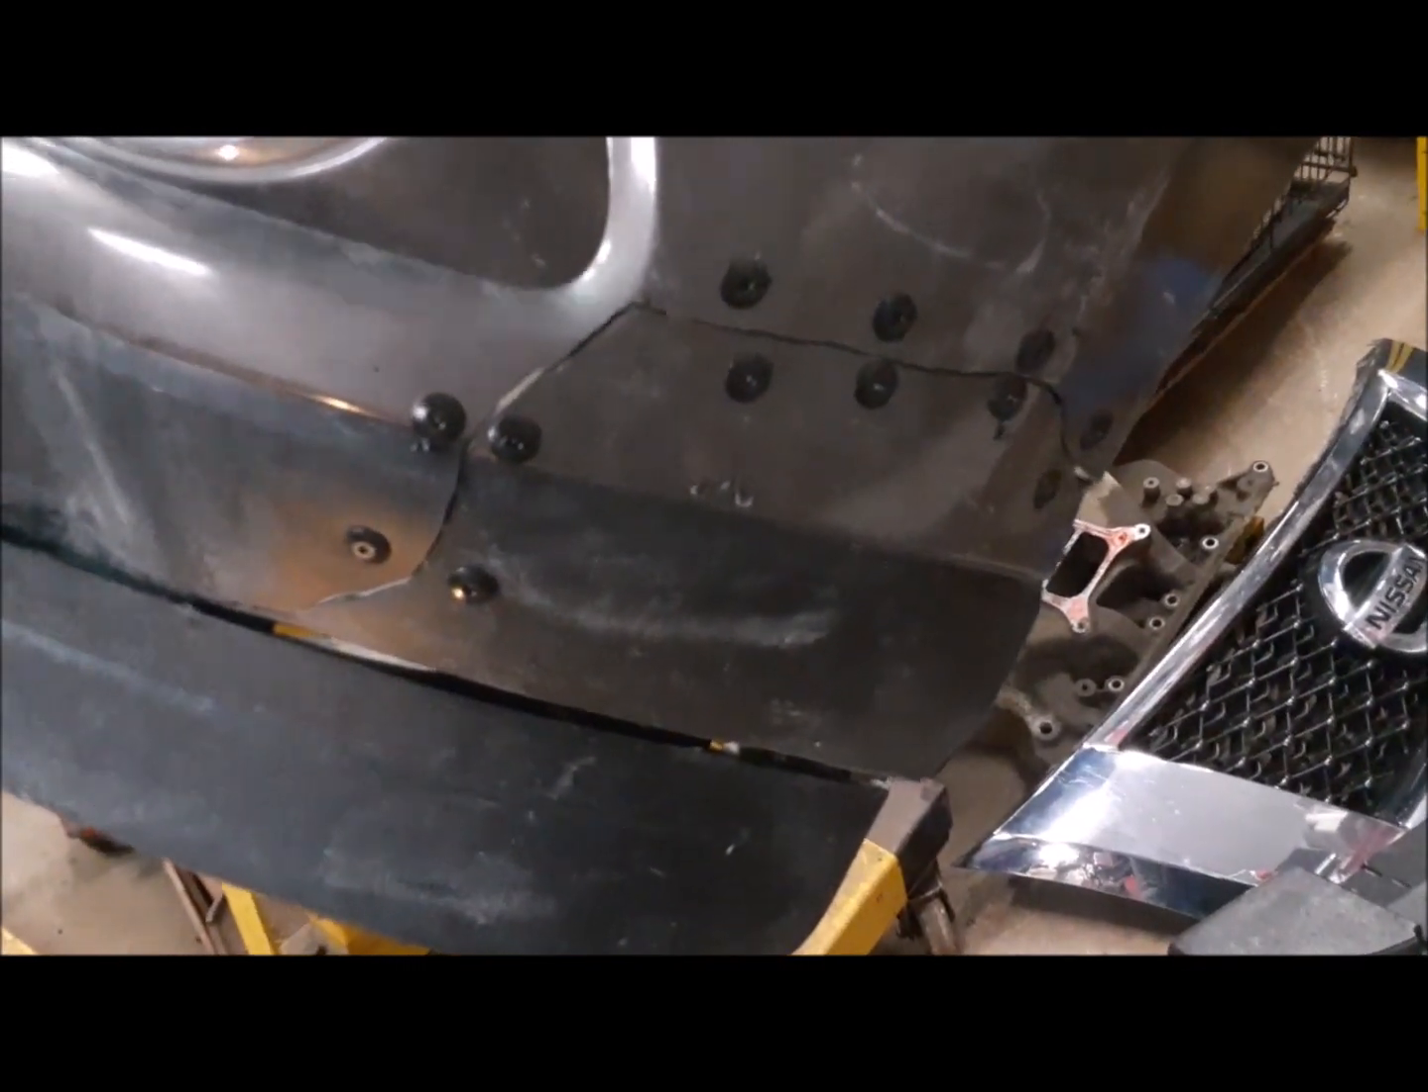That's the bumper cover all stitched back together with some, uh, old school stock car technology.